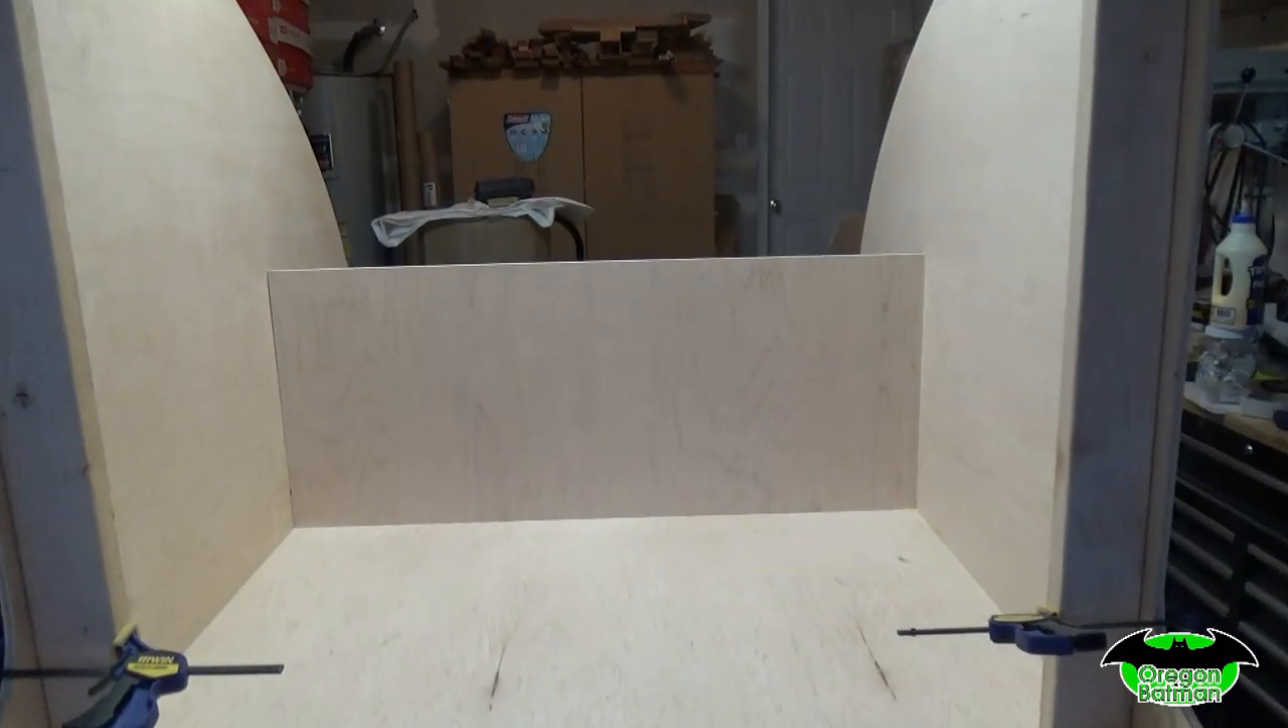All right, so we've got a bulkhead cut. It's set in place right now, just kind of temporary.